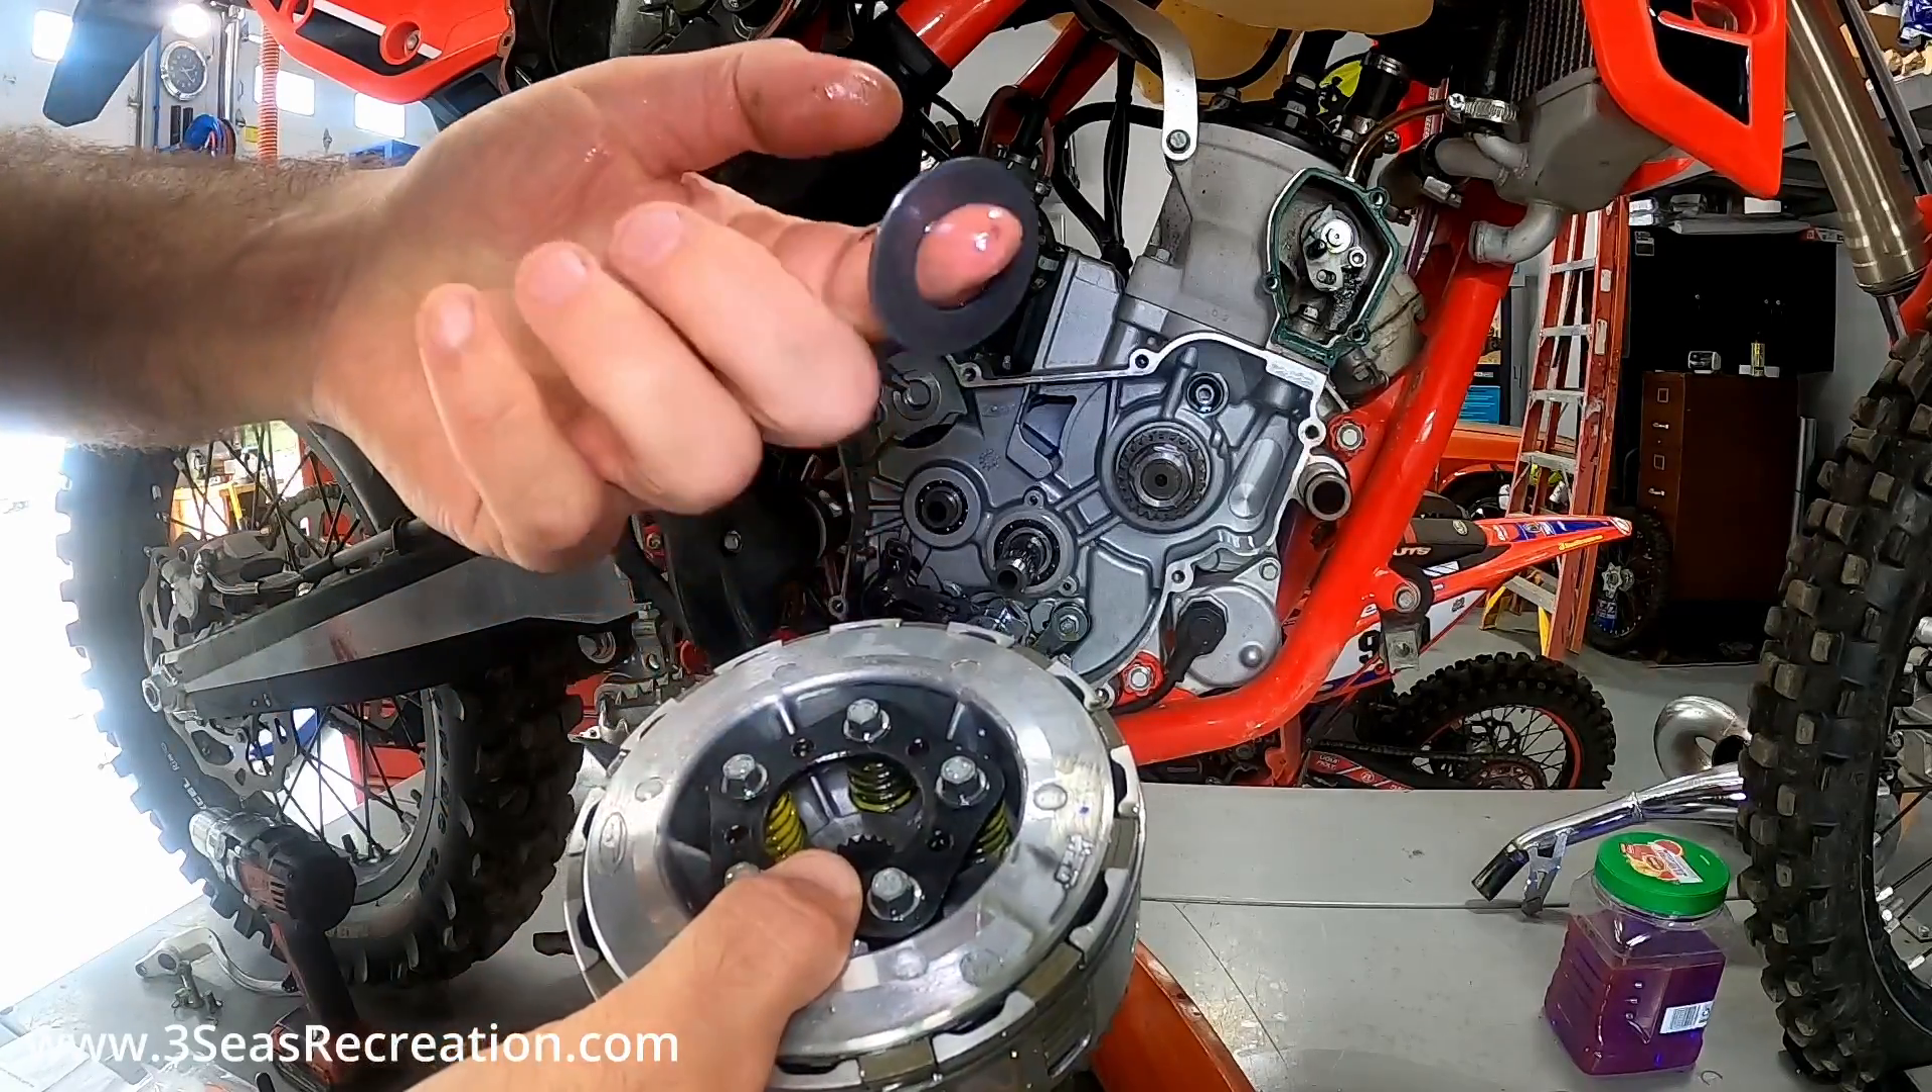Our clutch springs, pack, everything is all together.